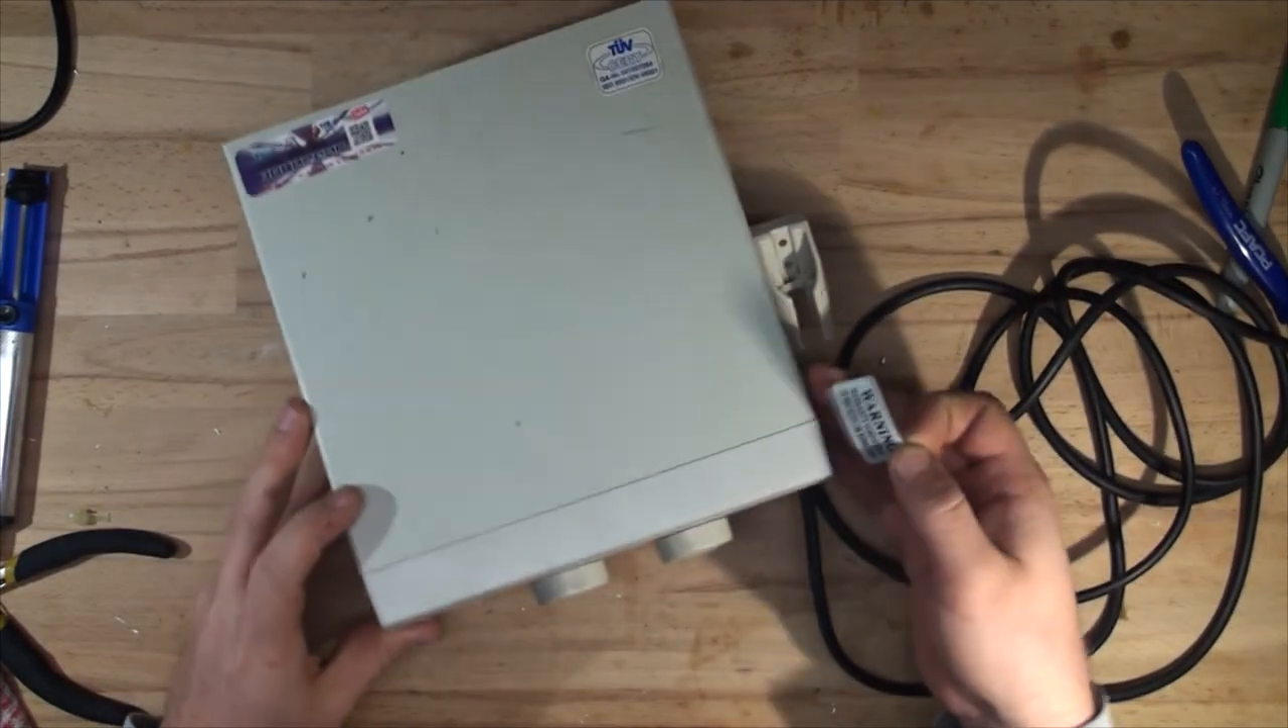All that's left to do is to add the warranty label.